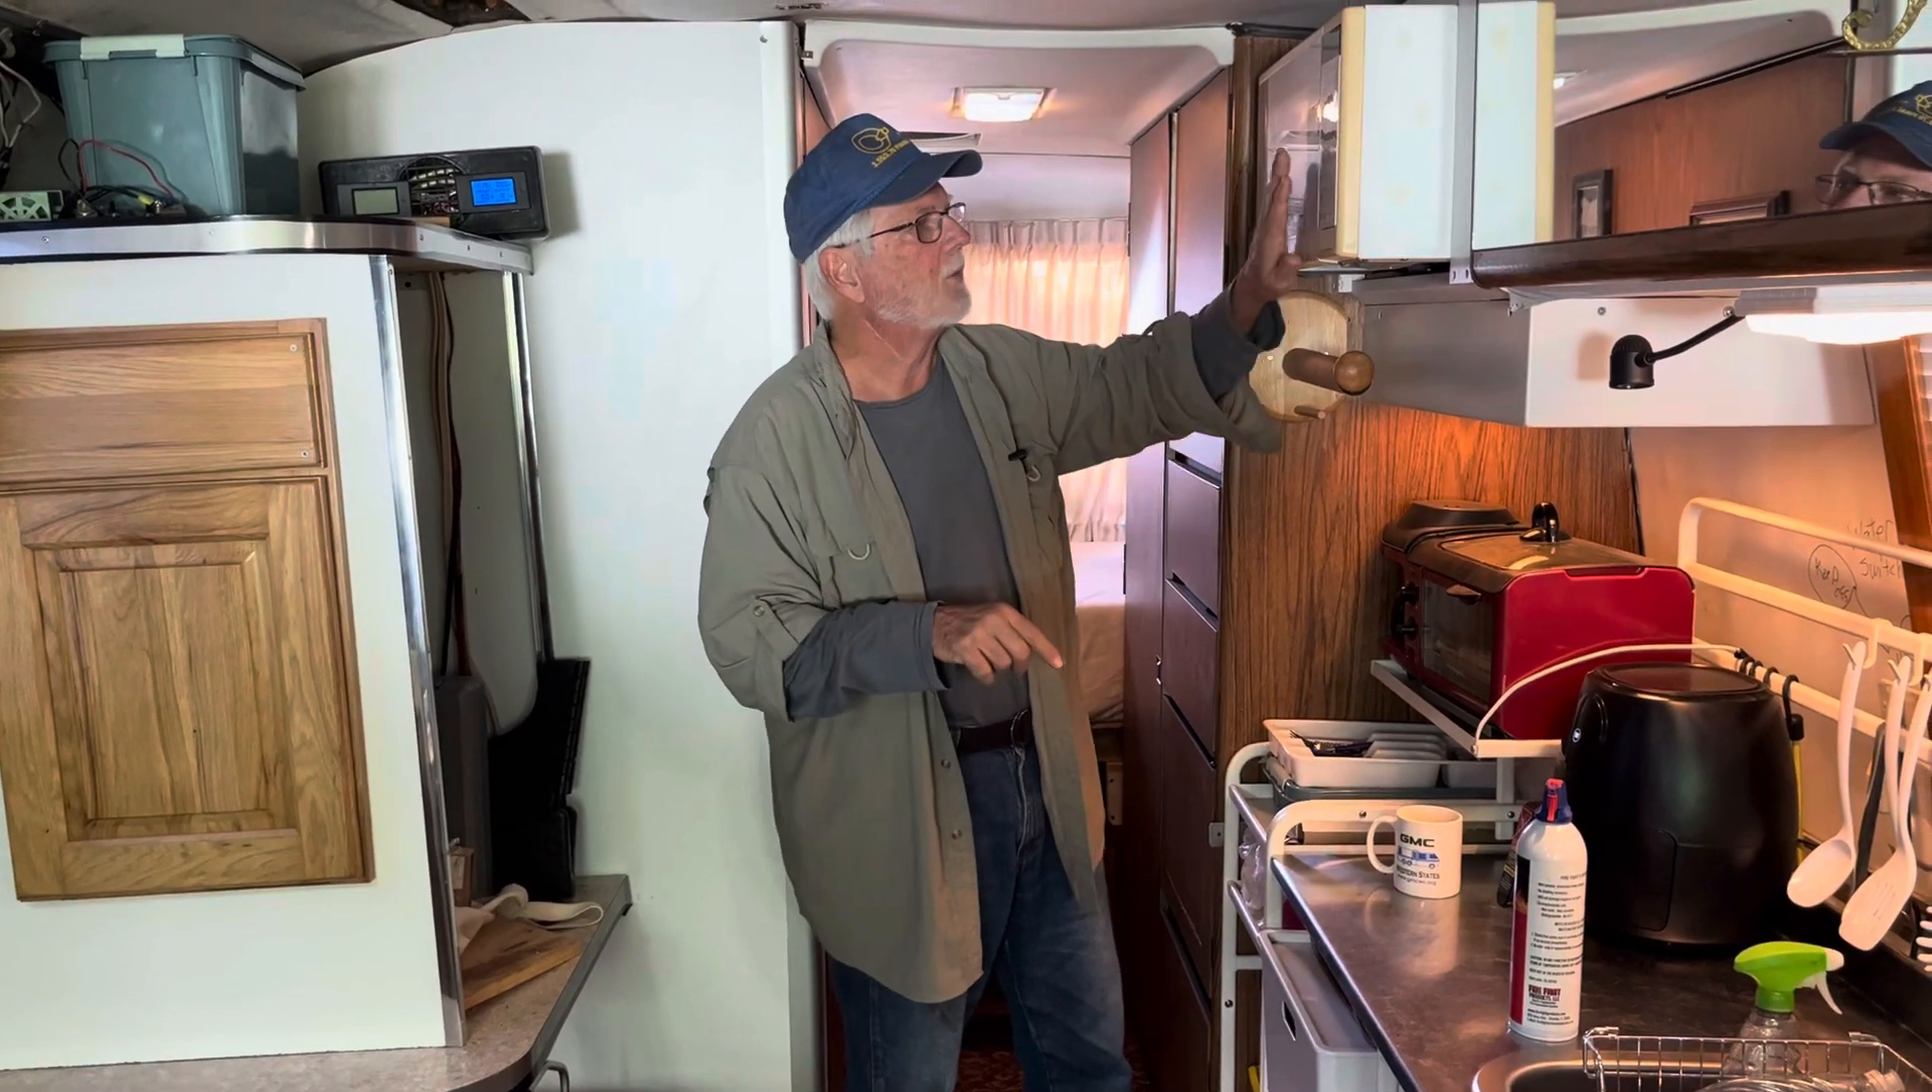This was a good microwave but you can see it sticks out a lot.